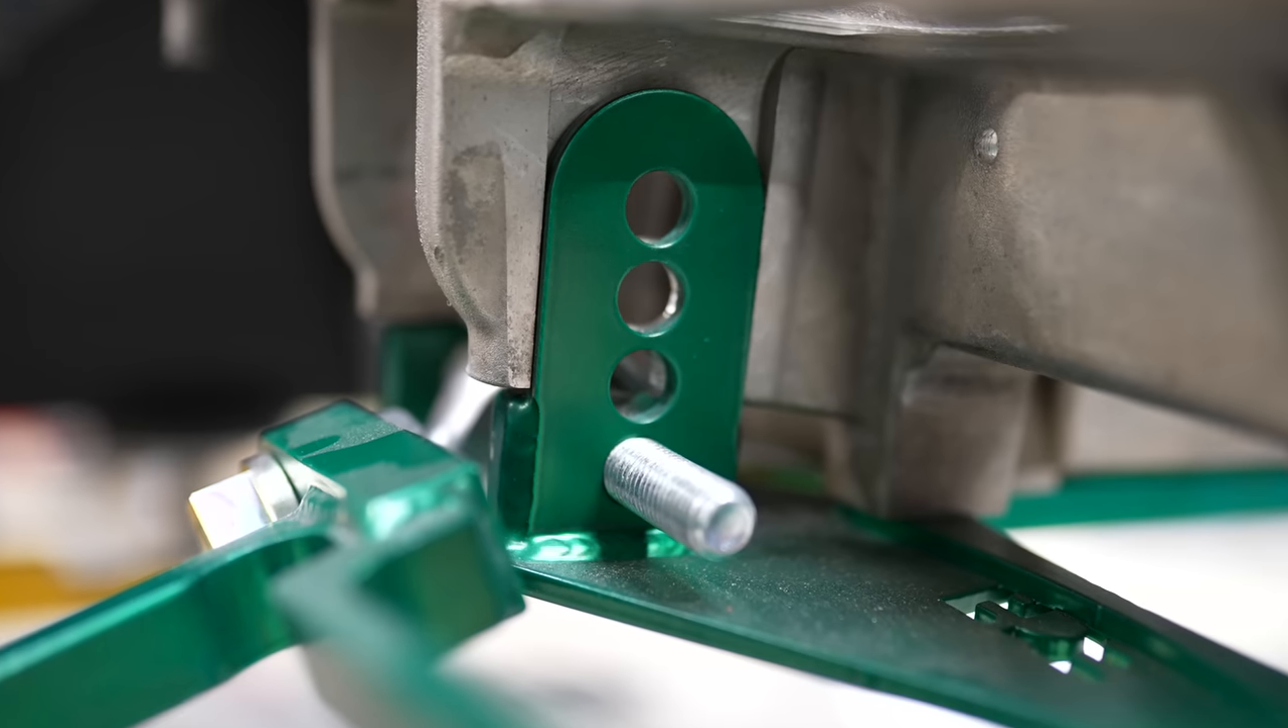Last but not least is our anti -squat bracket. You can see it here installed on the subframe where we currently have it in the lowest anti -squat position.